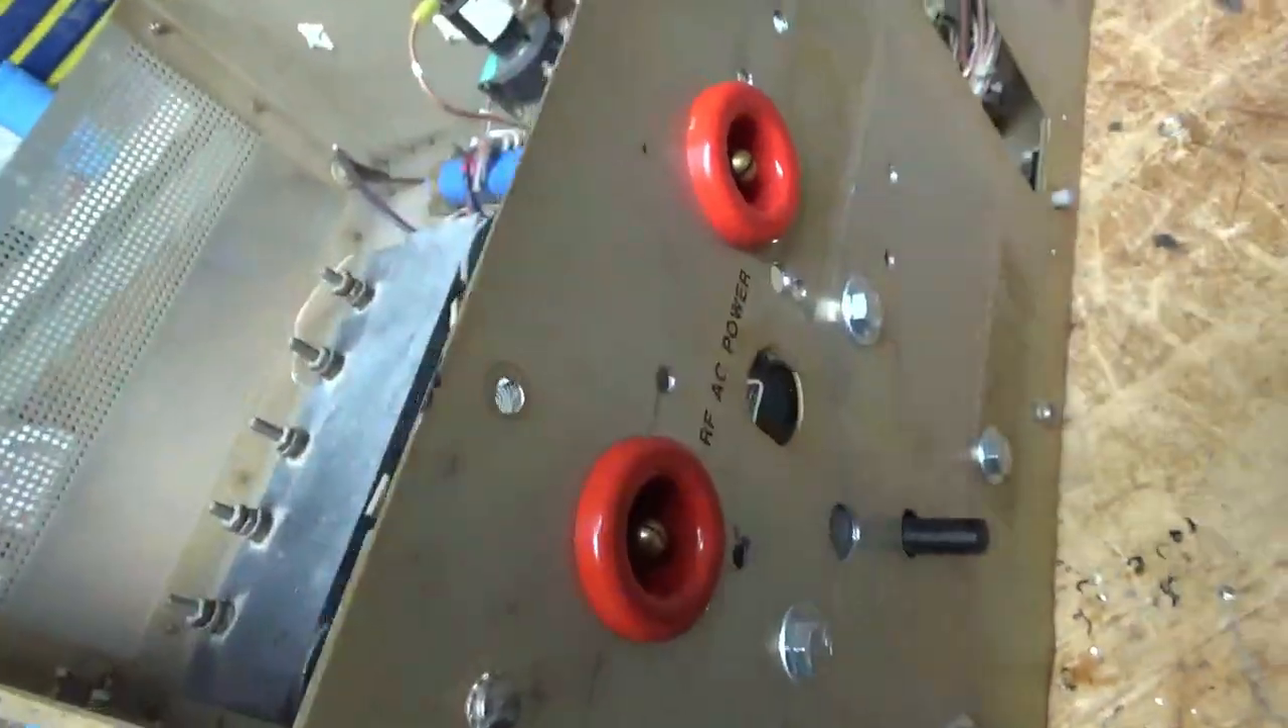So, I got the two super, 100 amp supercon connectors installed.